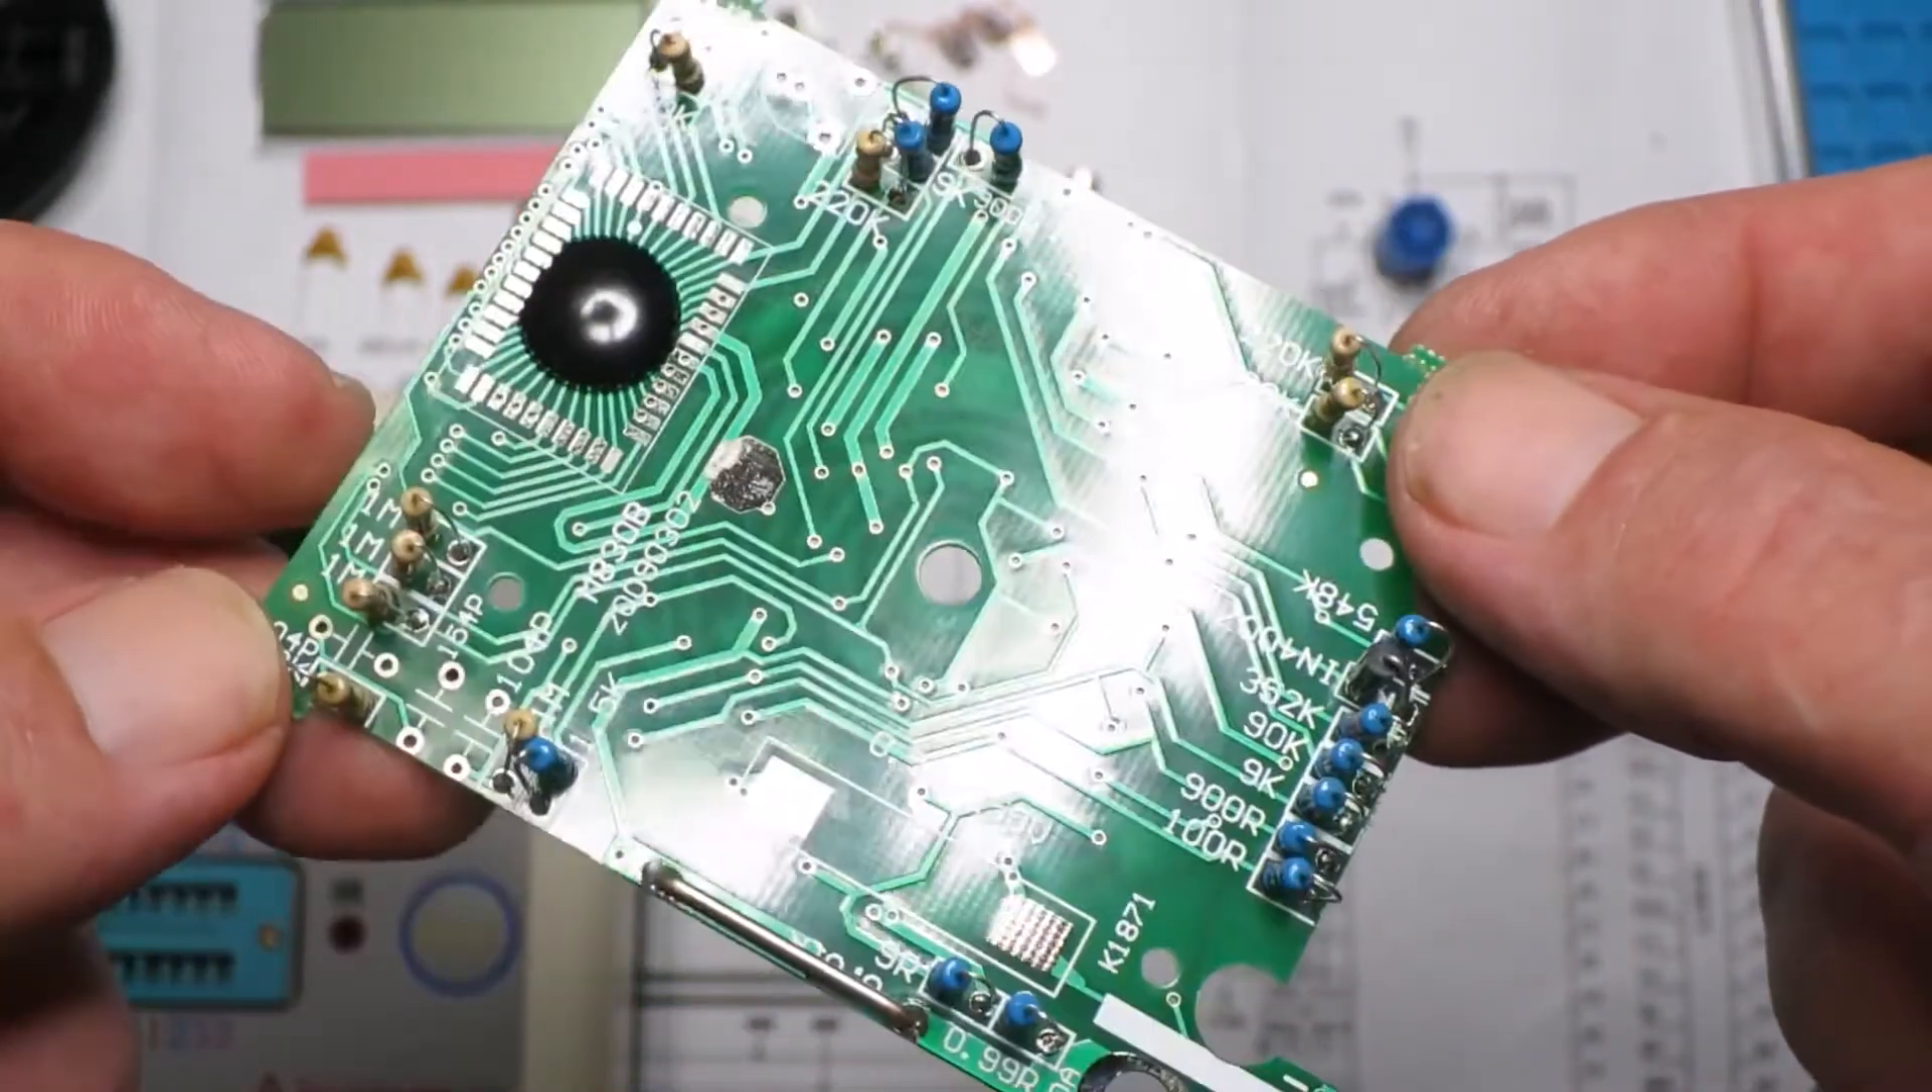So i've finished the installation of the resistors and that was pretty straightforward.